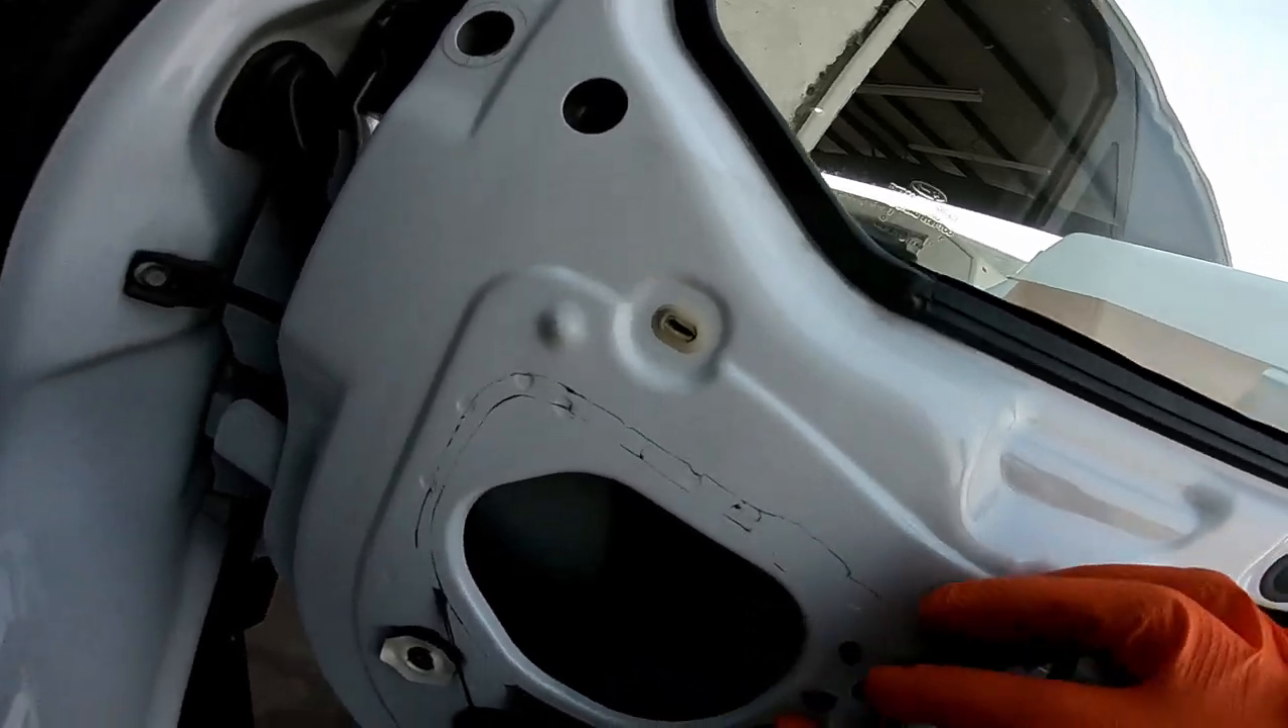Now the door panel is off the door.